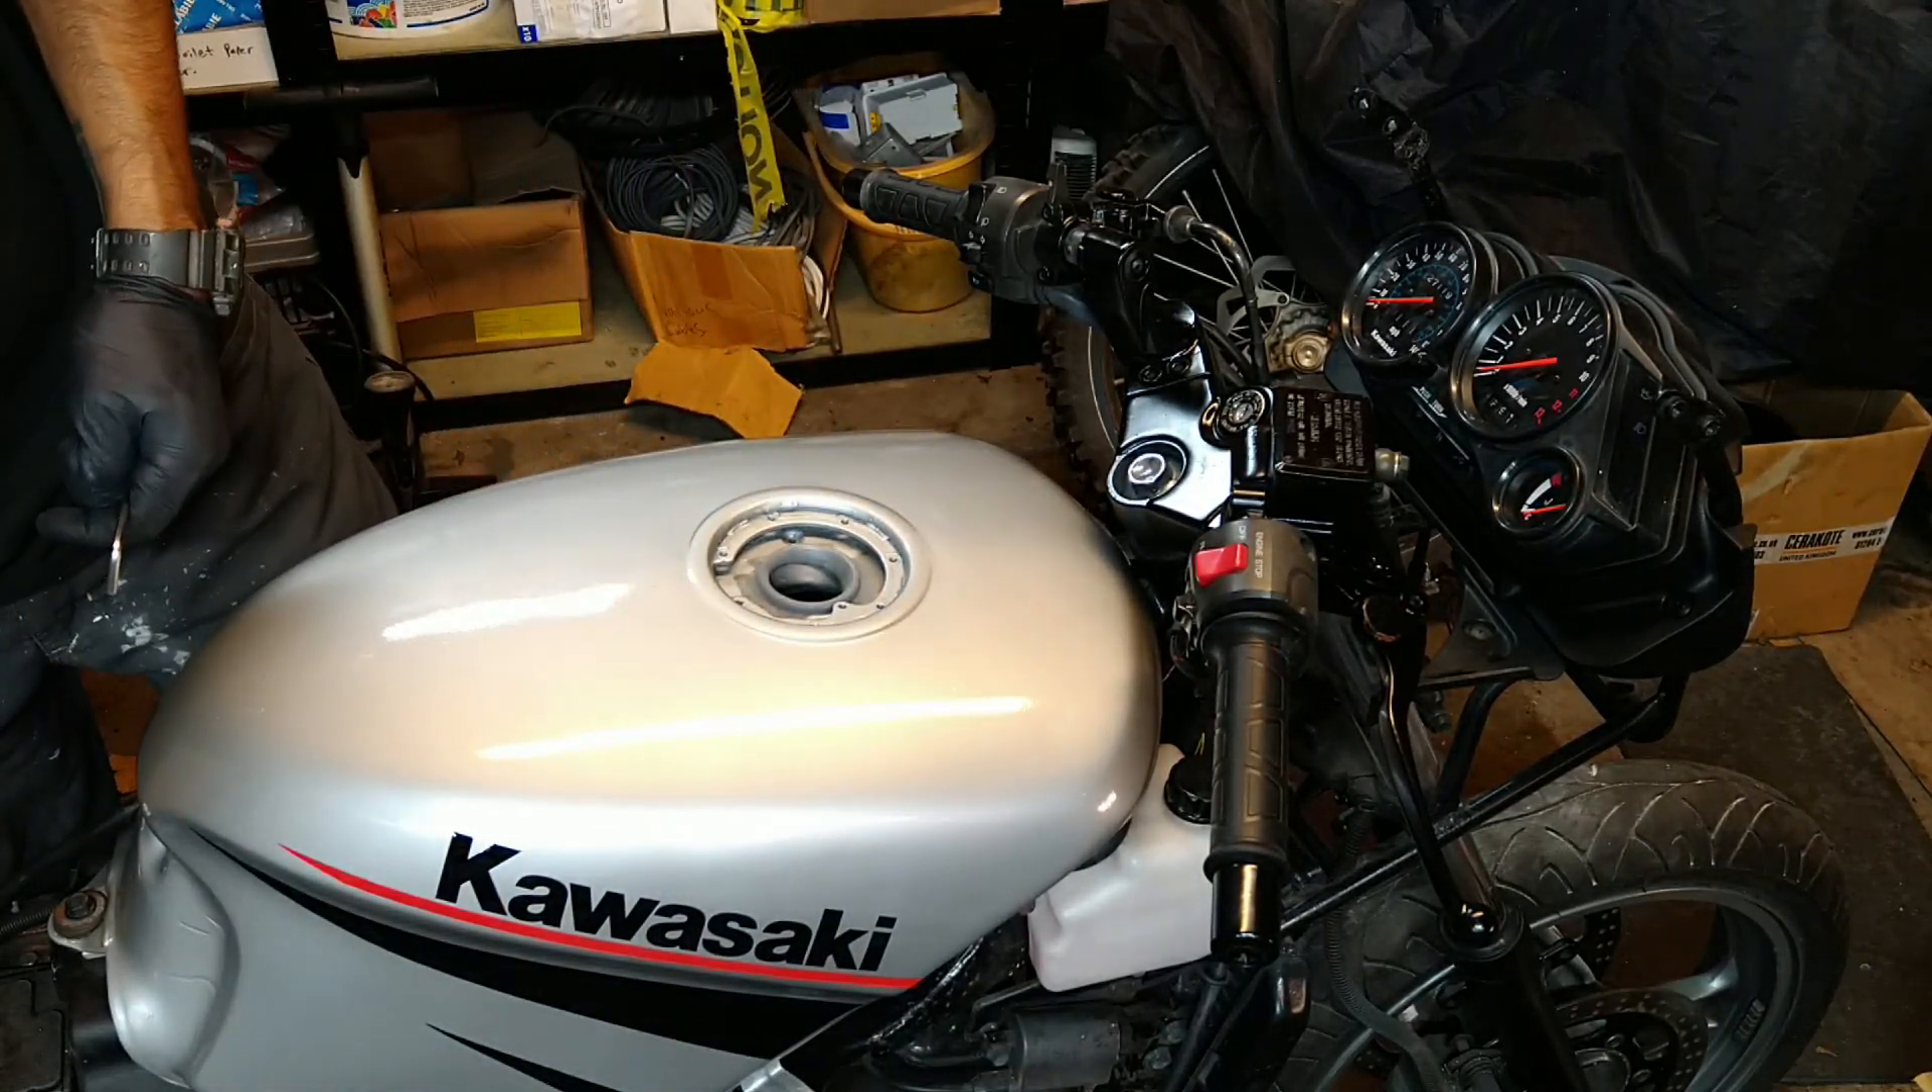All right guys before i get carried away with the fairing we're not done with the fuel tank i forgot about the fuel cap.